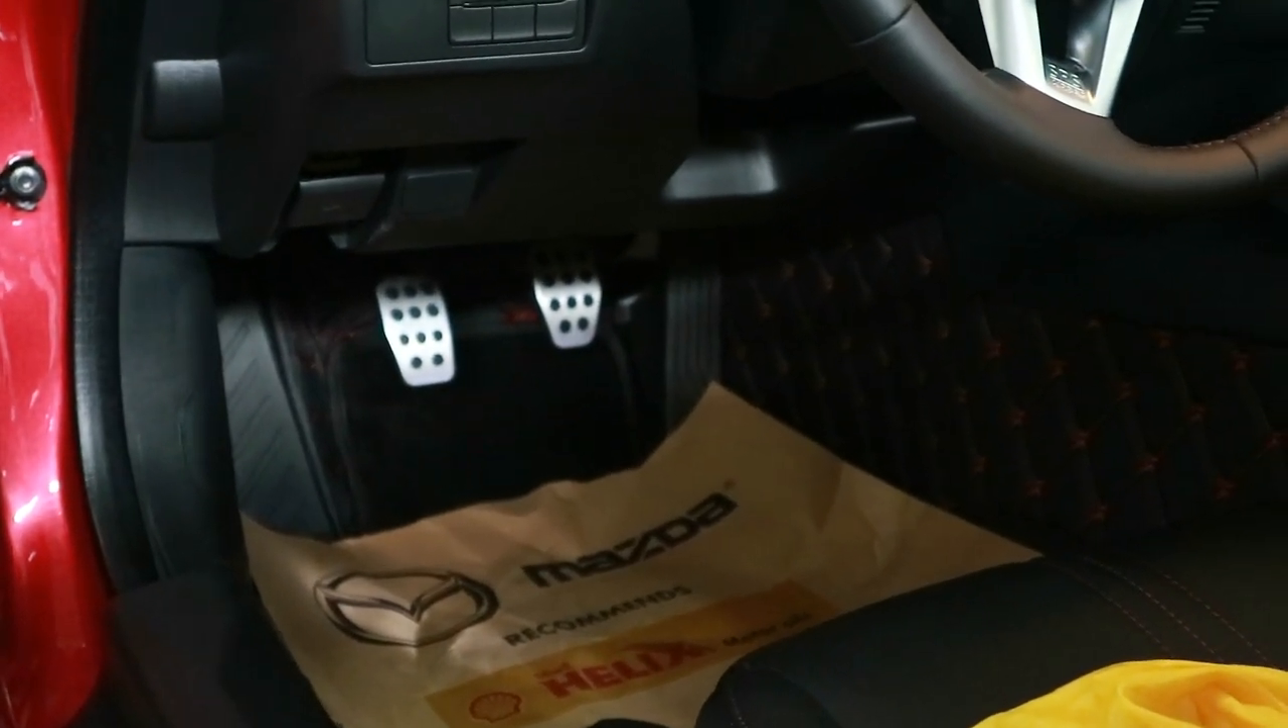Look at that we now have a clutch and a brake uh pedal there guys.